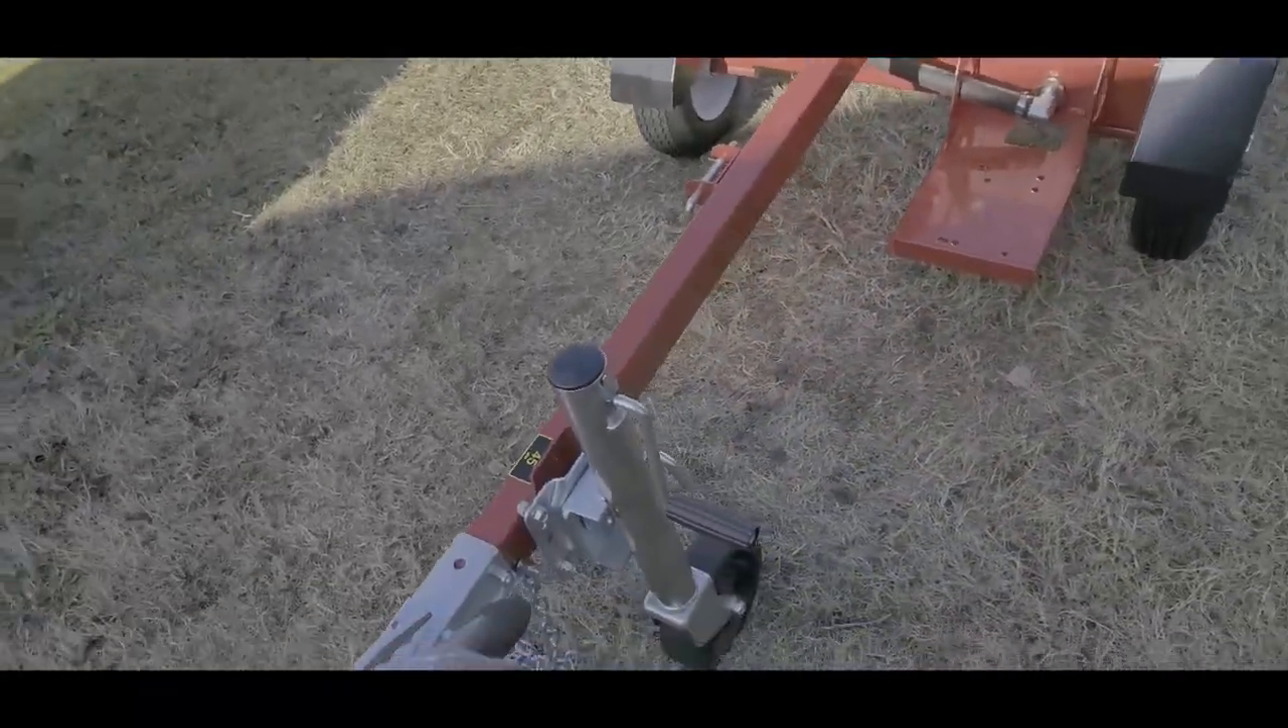All right so we've got the tow bar on. We put the jack stand on.